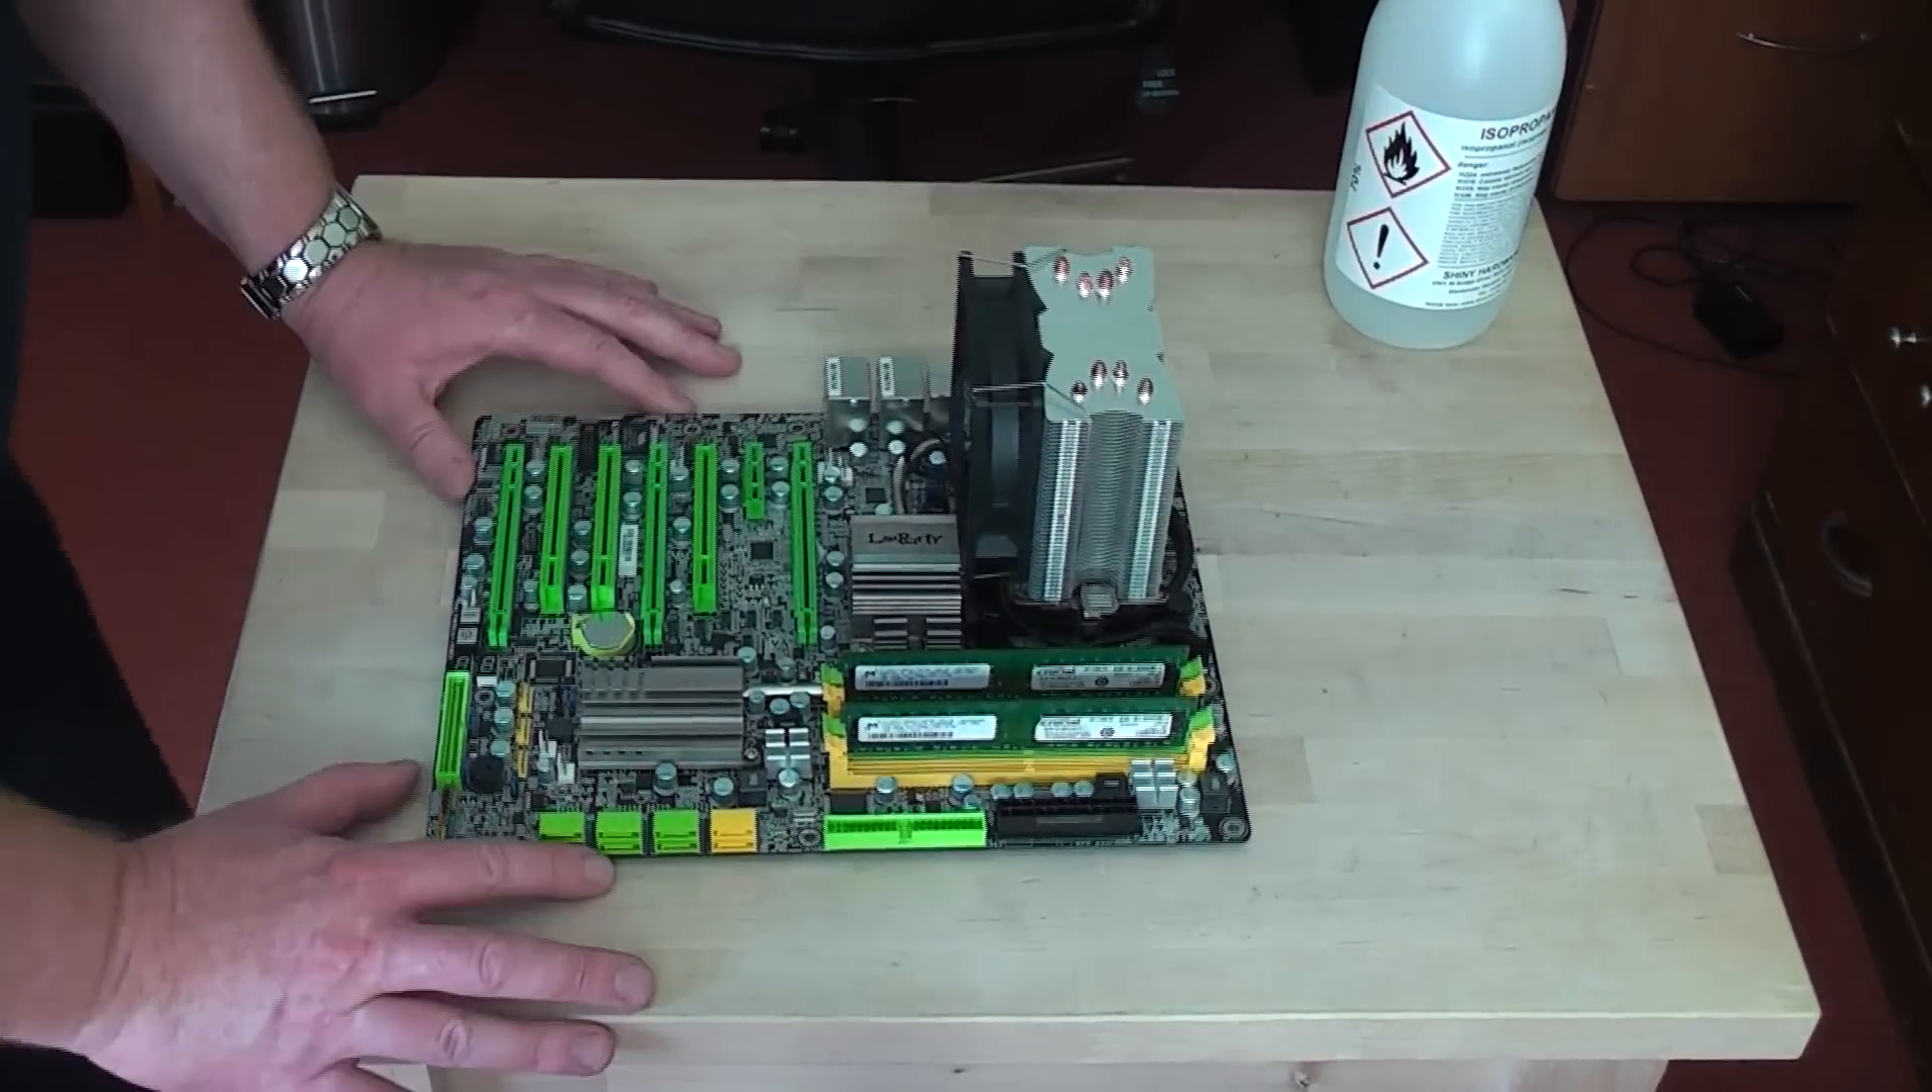Mamy pamięci, słuchajcie, zamontowane, jak widzicie, mamy zamontowany kuler.